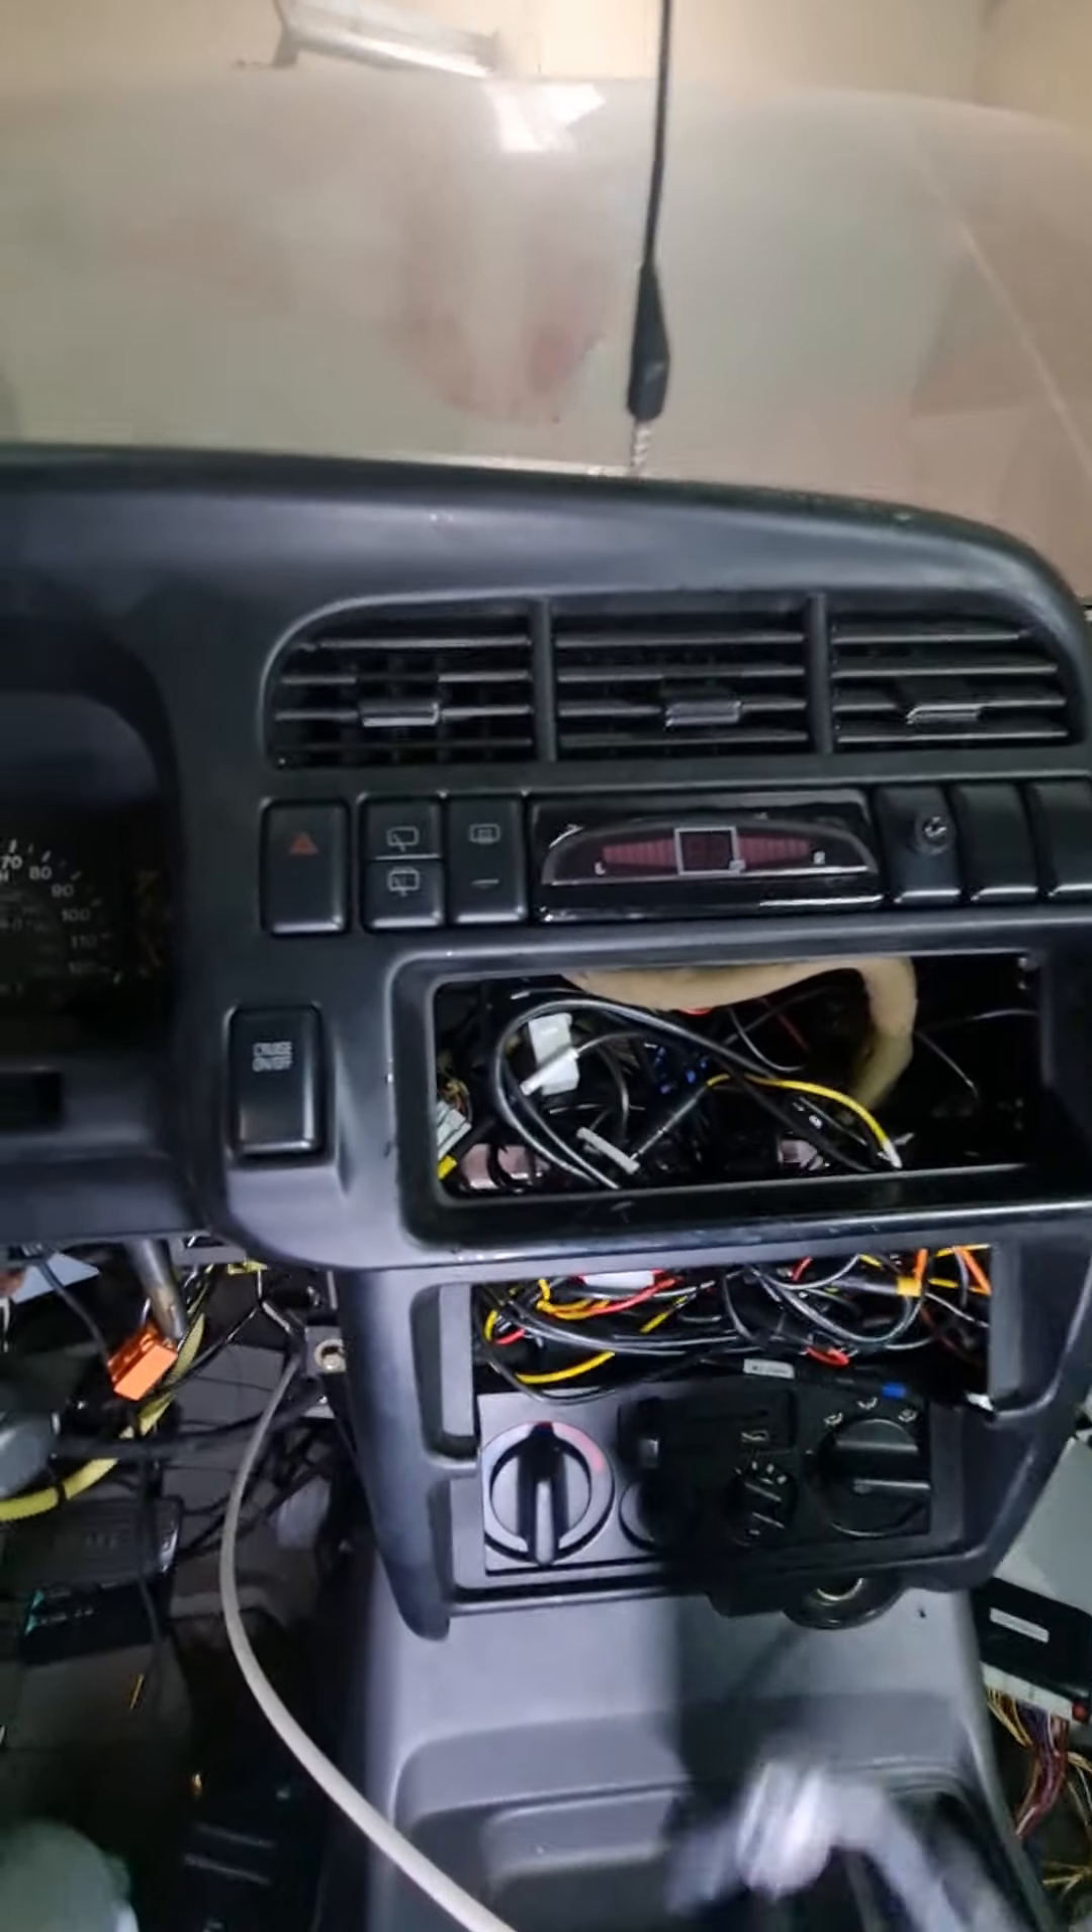Ahora me falta poner la pantalla aquí.